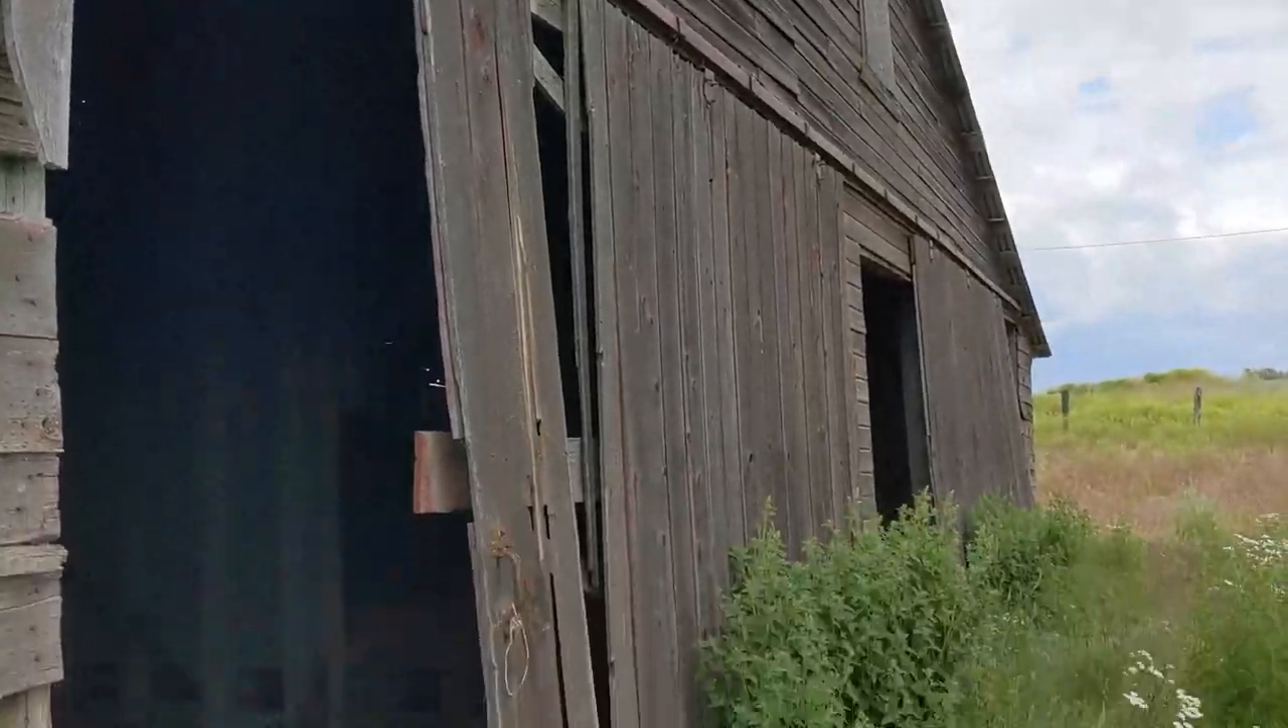So that siding is. Just hanging off by a thread.